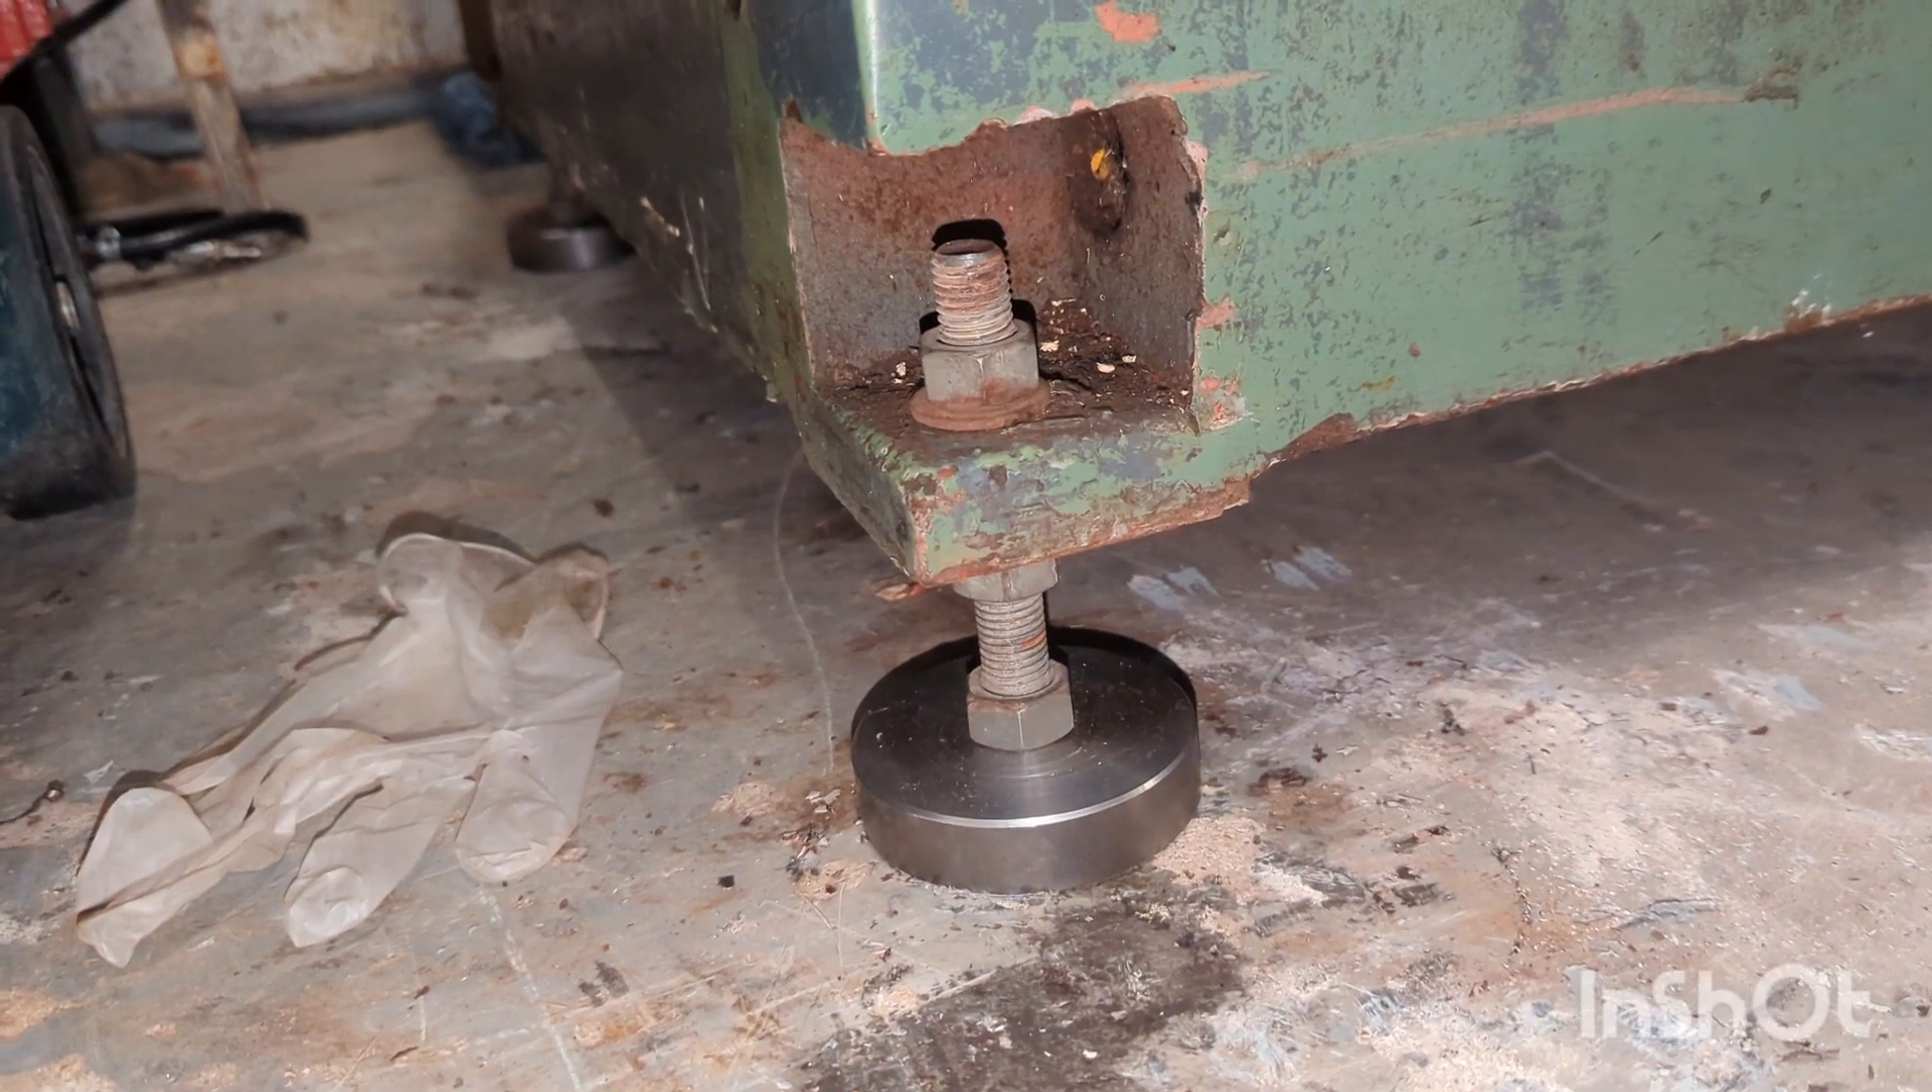So here you can see the feet installed.